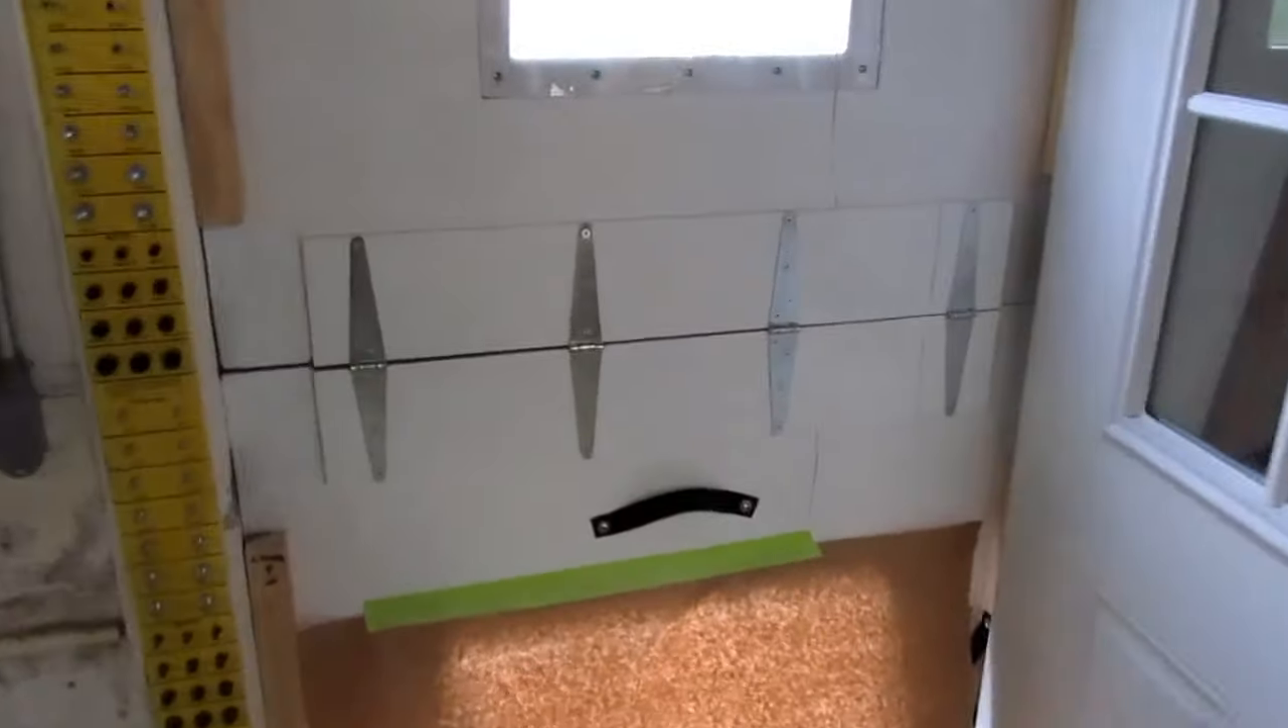And okay, the hinges are on now.